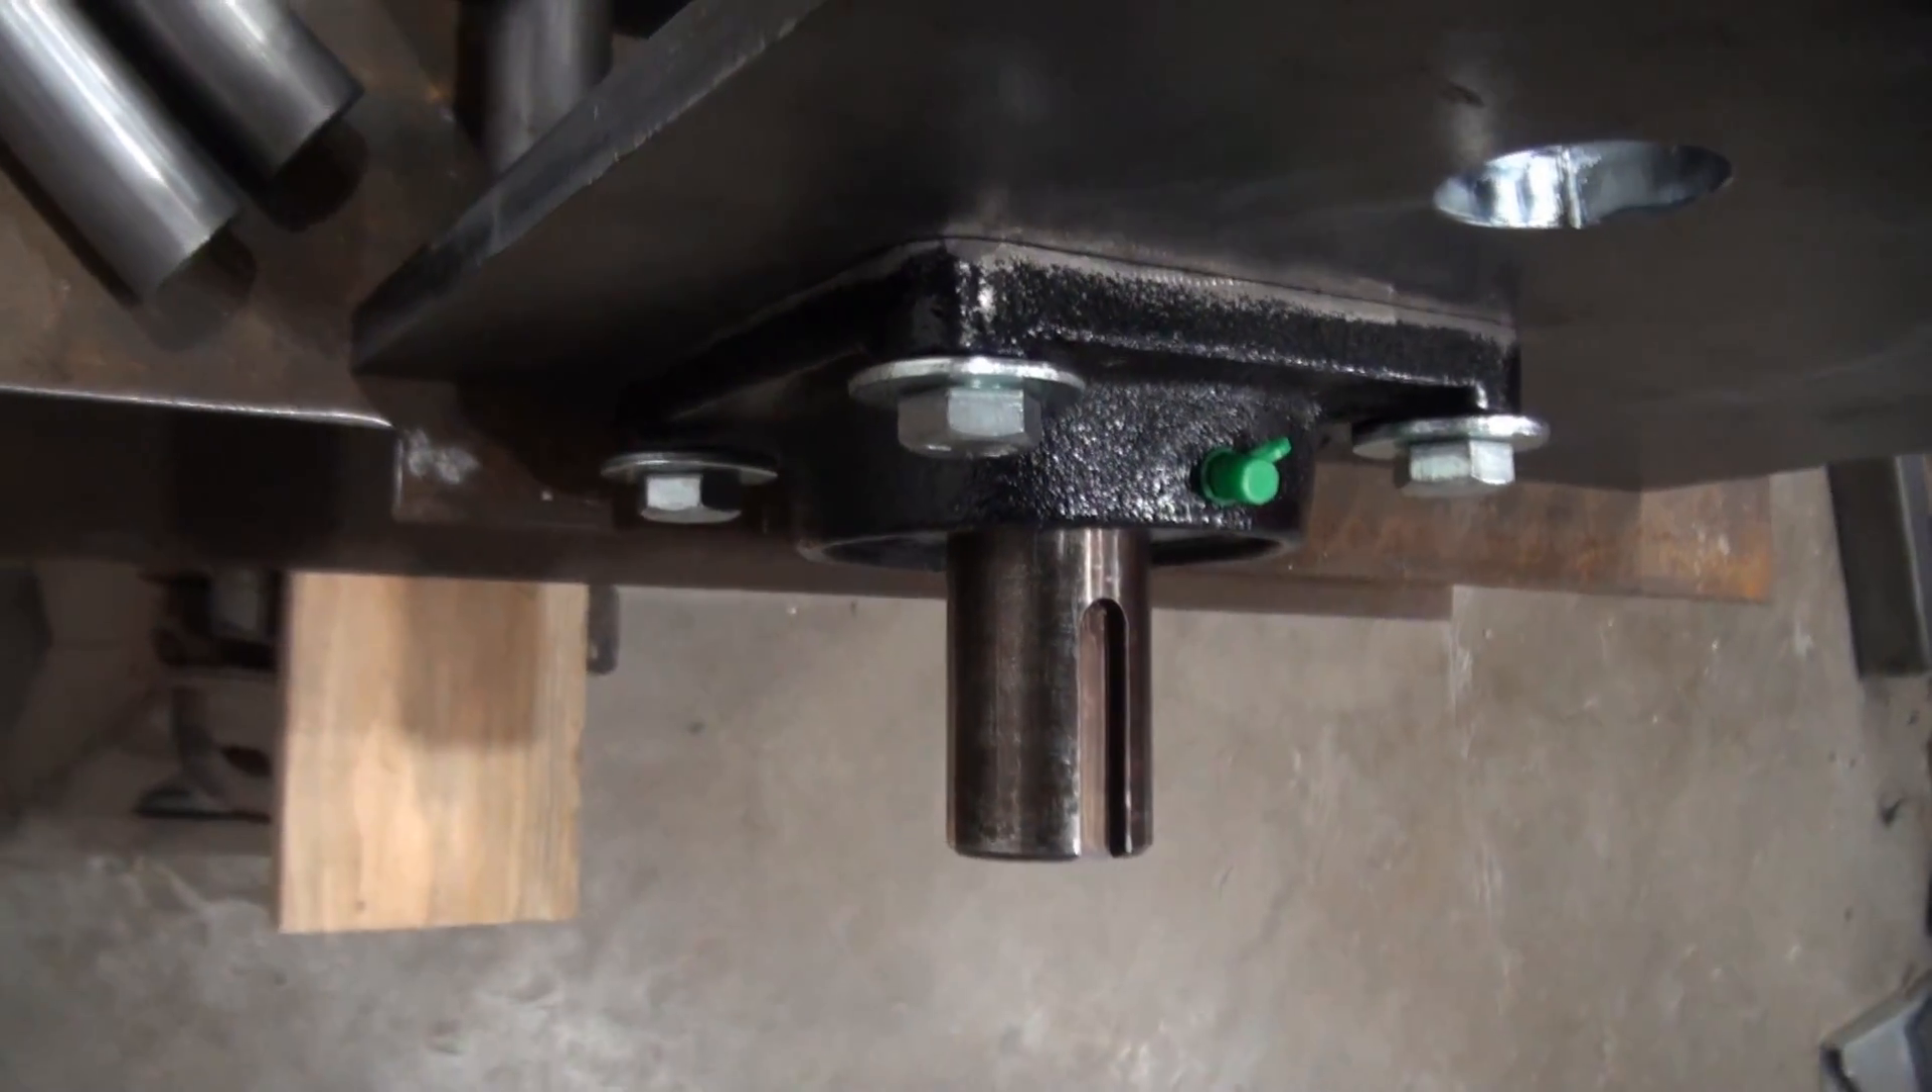So the pinion shaft is in.